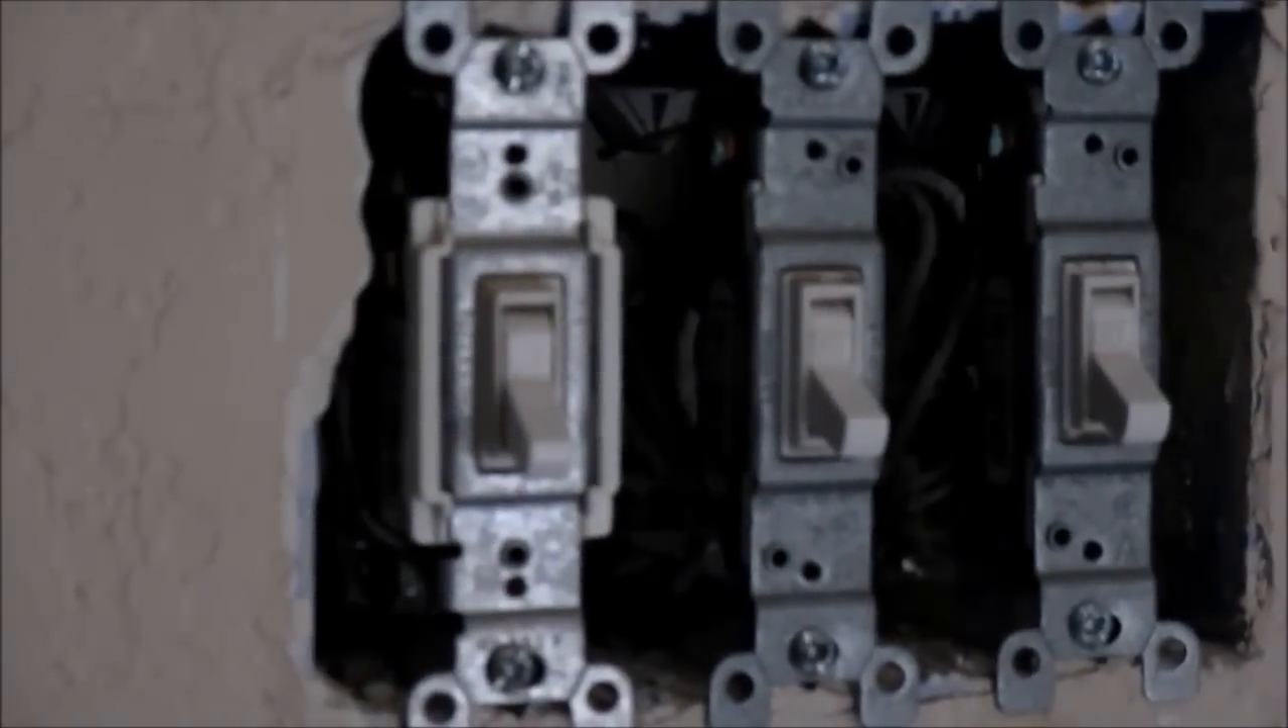We have the three front door light switches right now and we've taken off the base plate for it, but we're getting ready to take it apart.